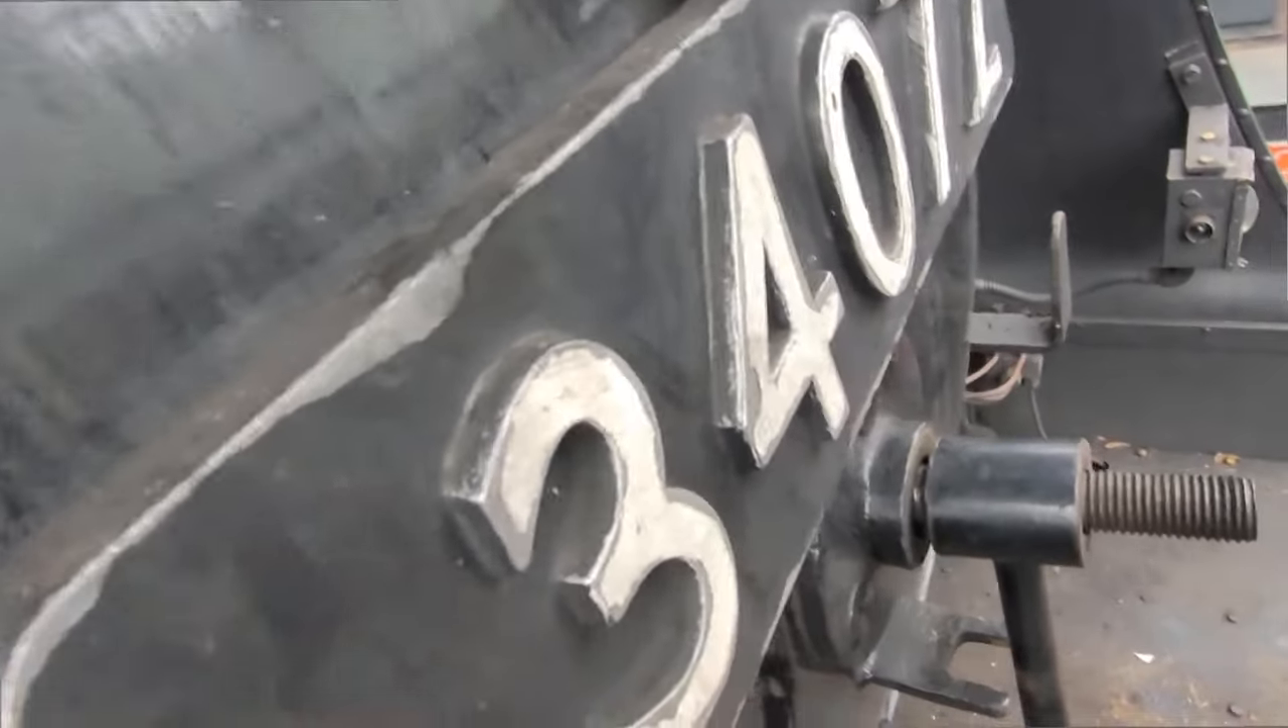Well that's the clamping handle off you see the uh round thread in there.